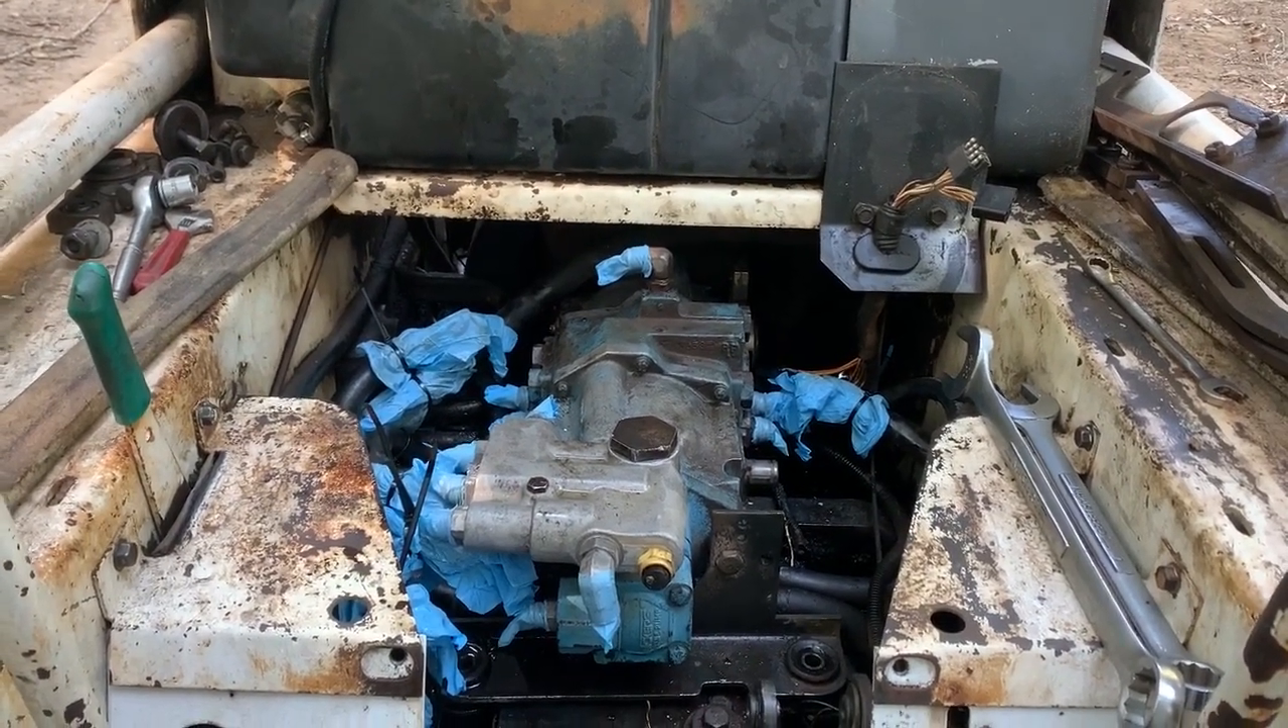Um i just took cheap gloves and put them over the ends of the hoses and zip tied them and i just pulled fingertips off and stuck them over the fittings.